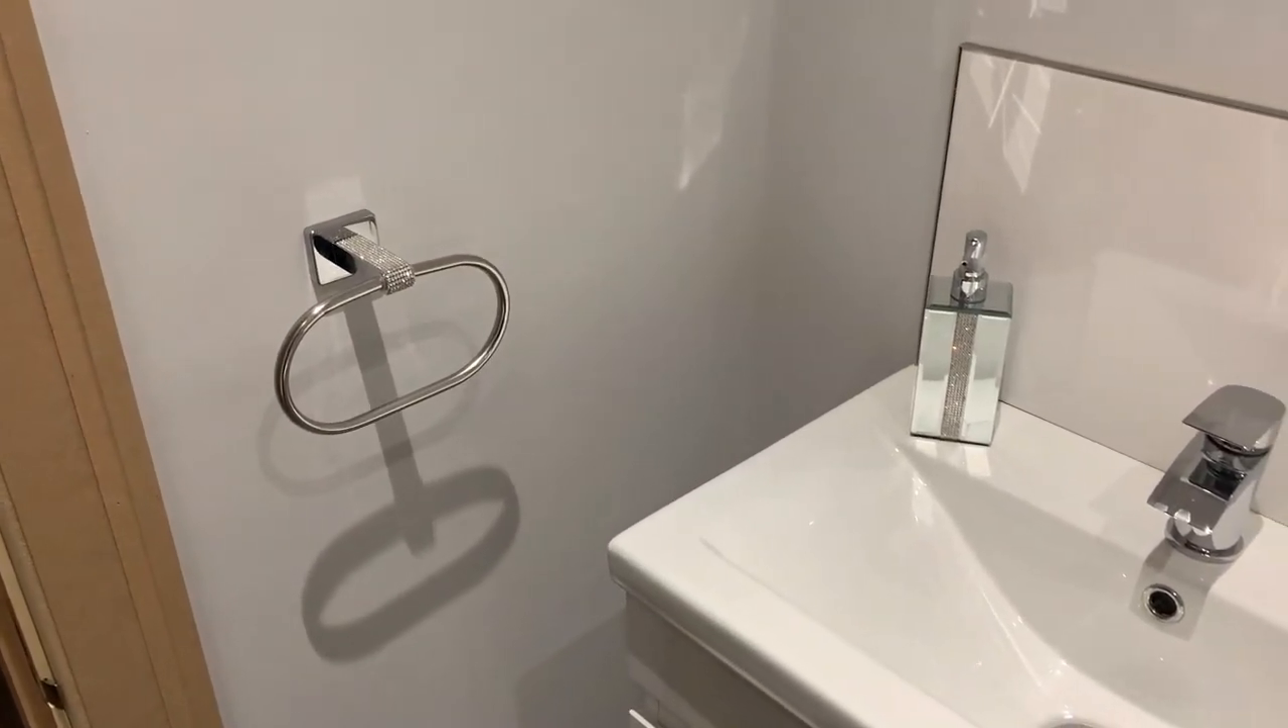Ok so that's the the towel rail put up now and the nice newly decorated bathroom.